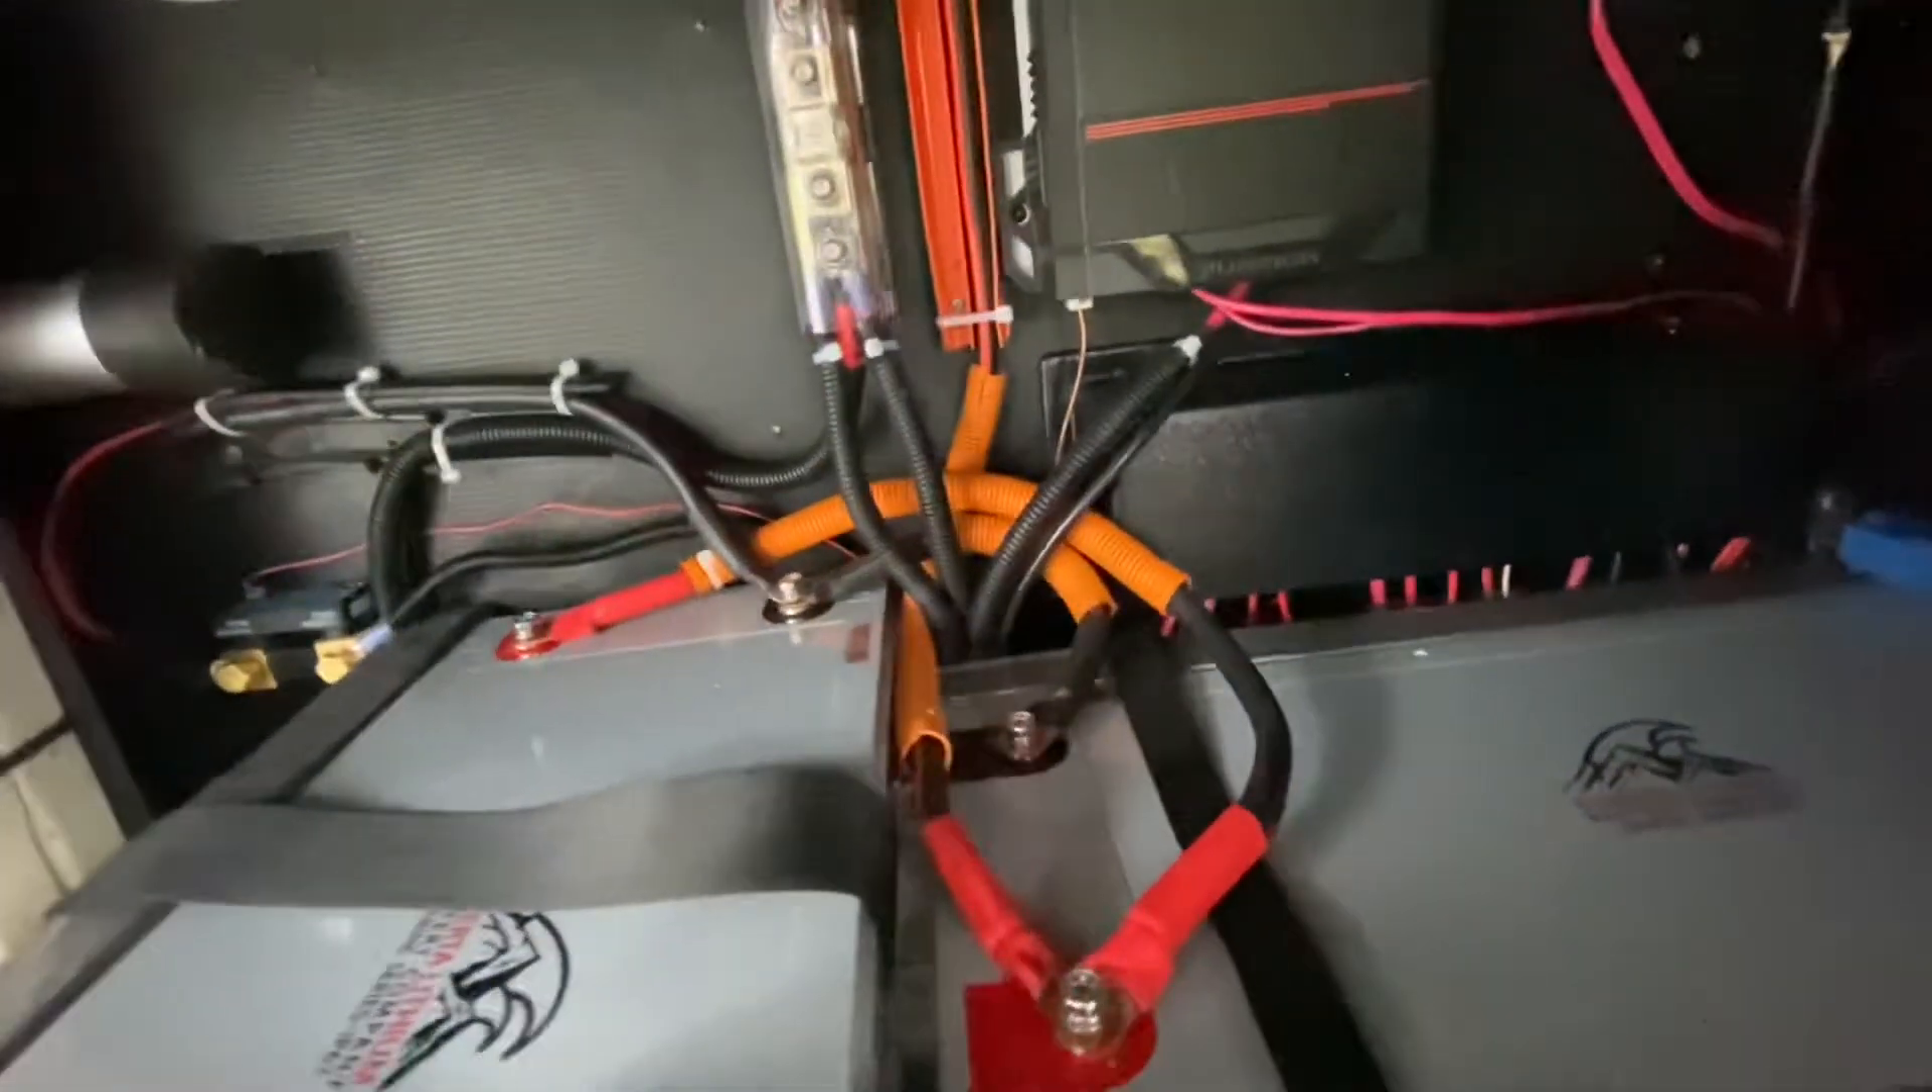I've put the recycled conduit in orange and black on all of the lines here just to stop chafing.